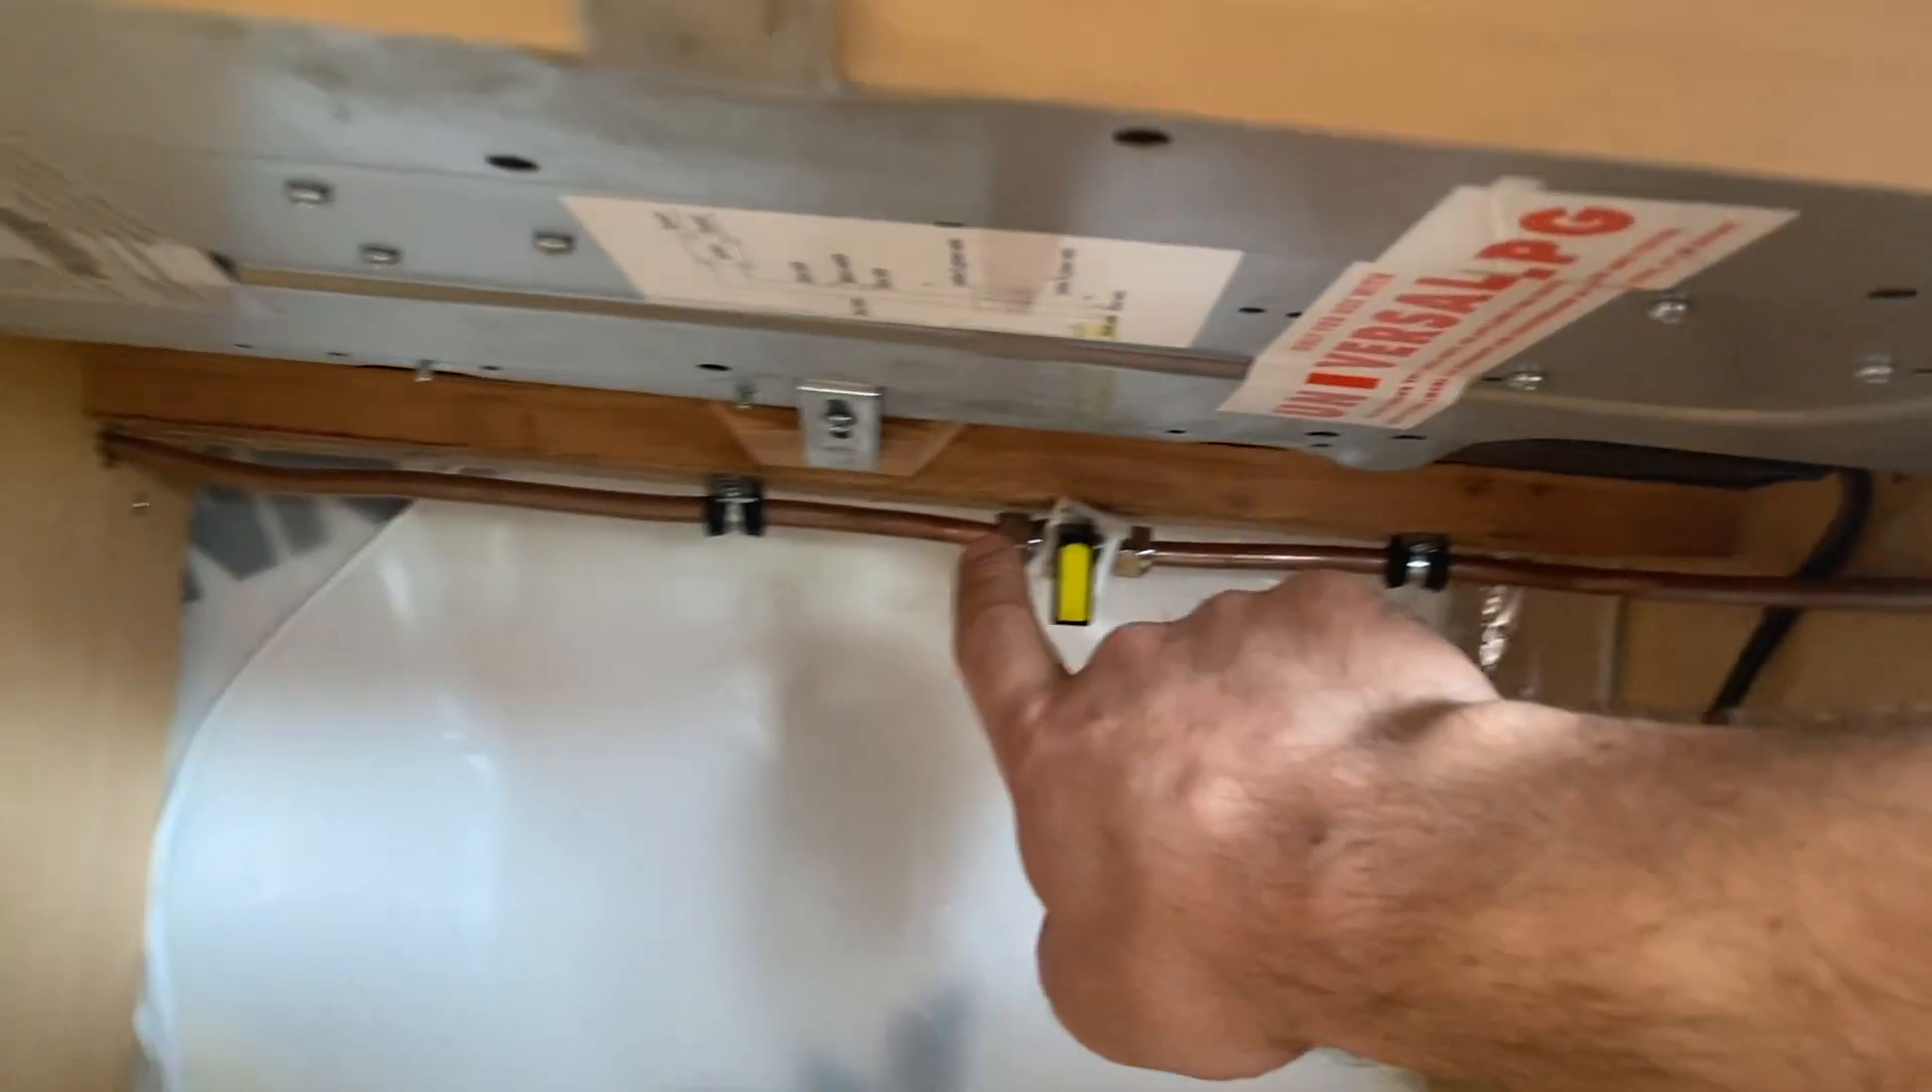I've run my copper pipe round with p clips supporting the pipe work at regular intervals.